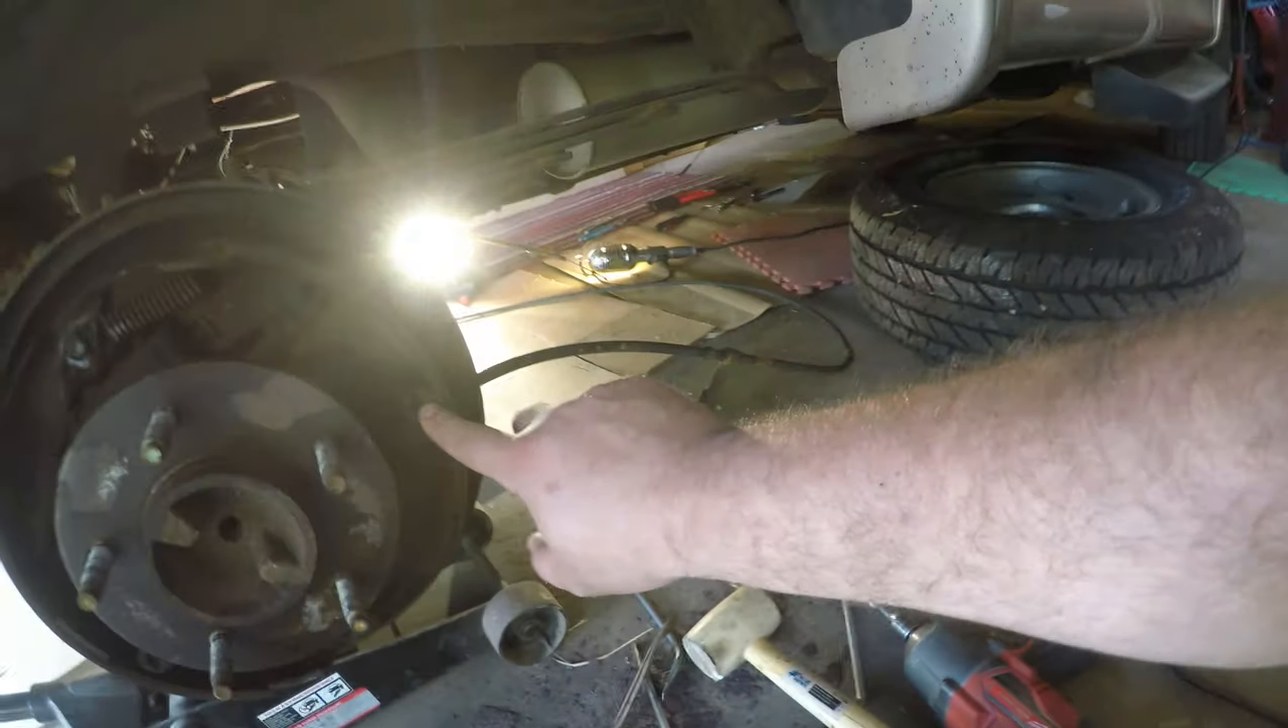Okay, we got the brake drum off.